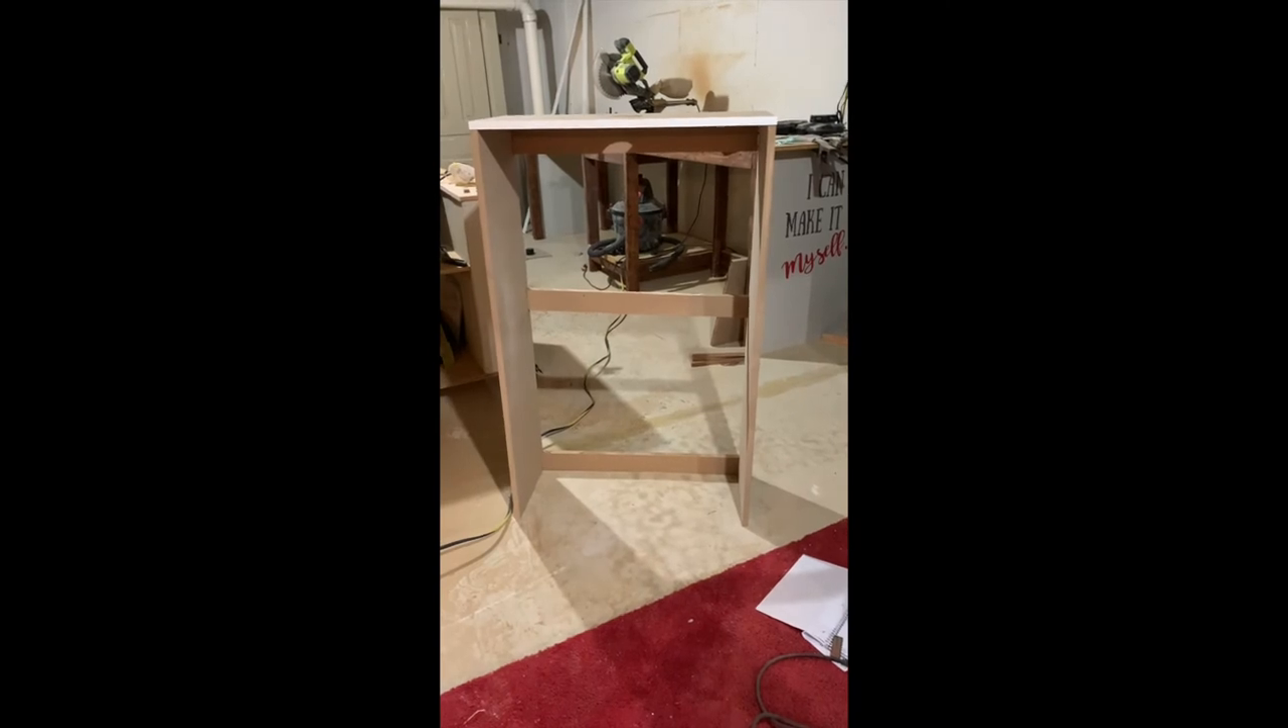Okay, I built the top of the bookshelves down here in my basement.